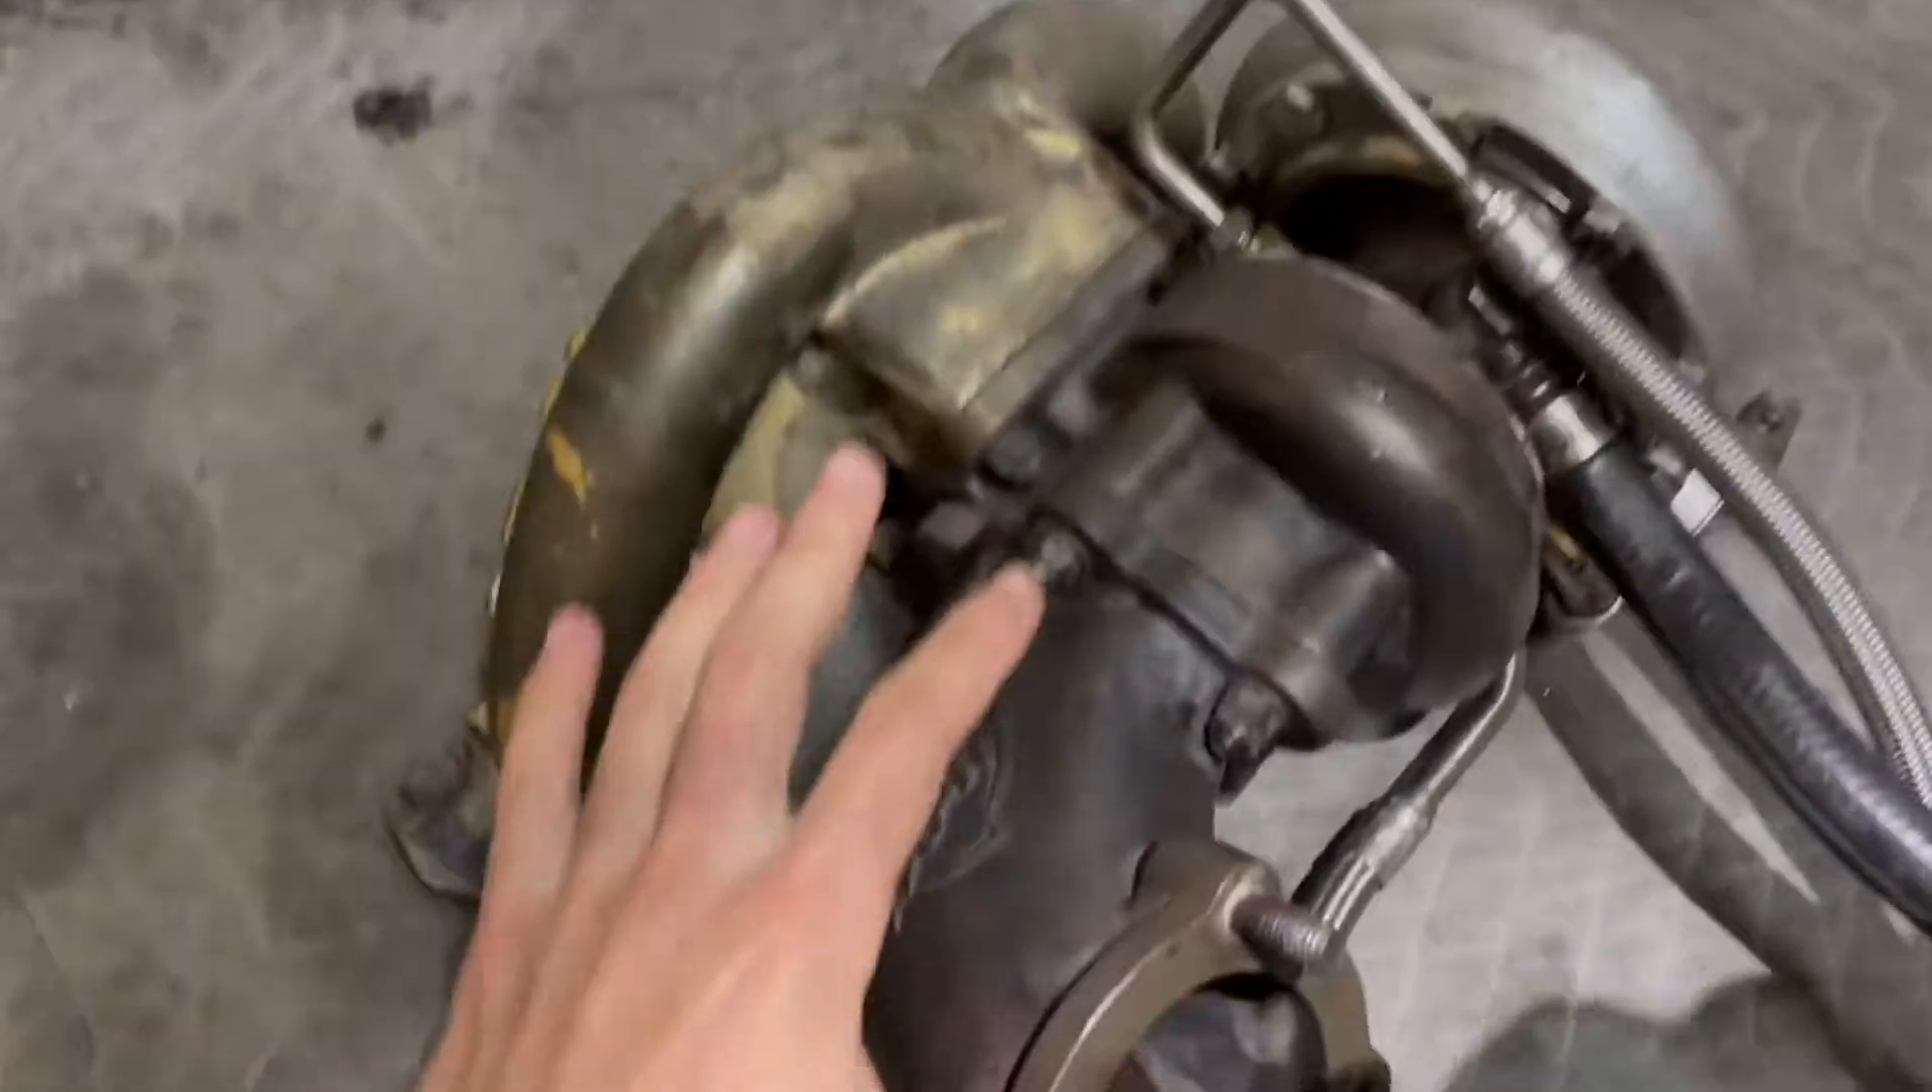All right guys, so here we are once again. Turbo is out.